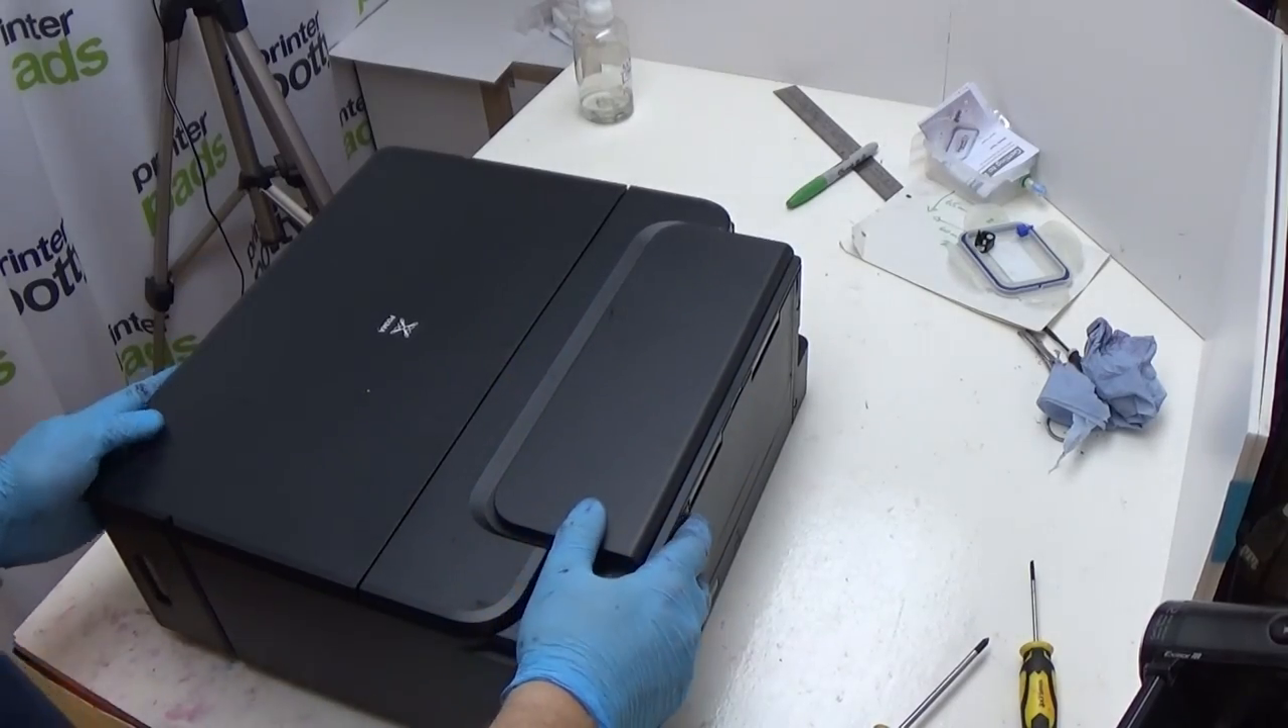So that is your printer back together.